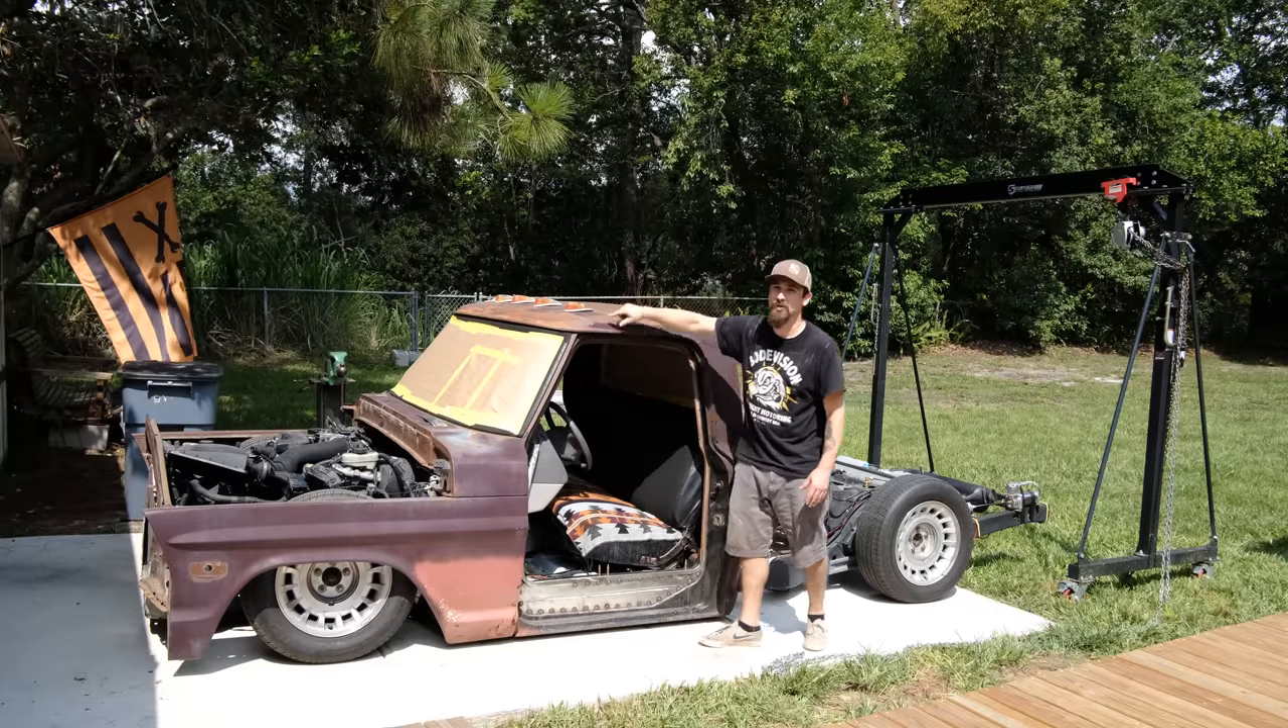We got the cab on once and for all and everything is looking really good.